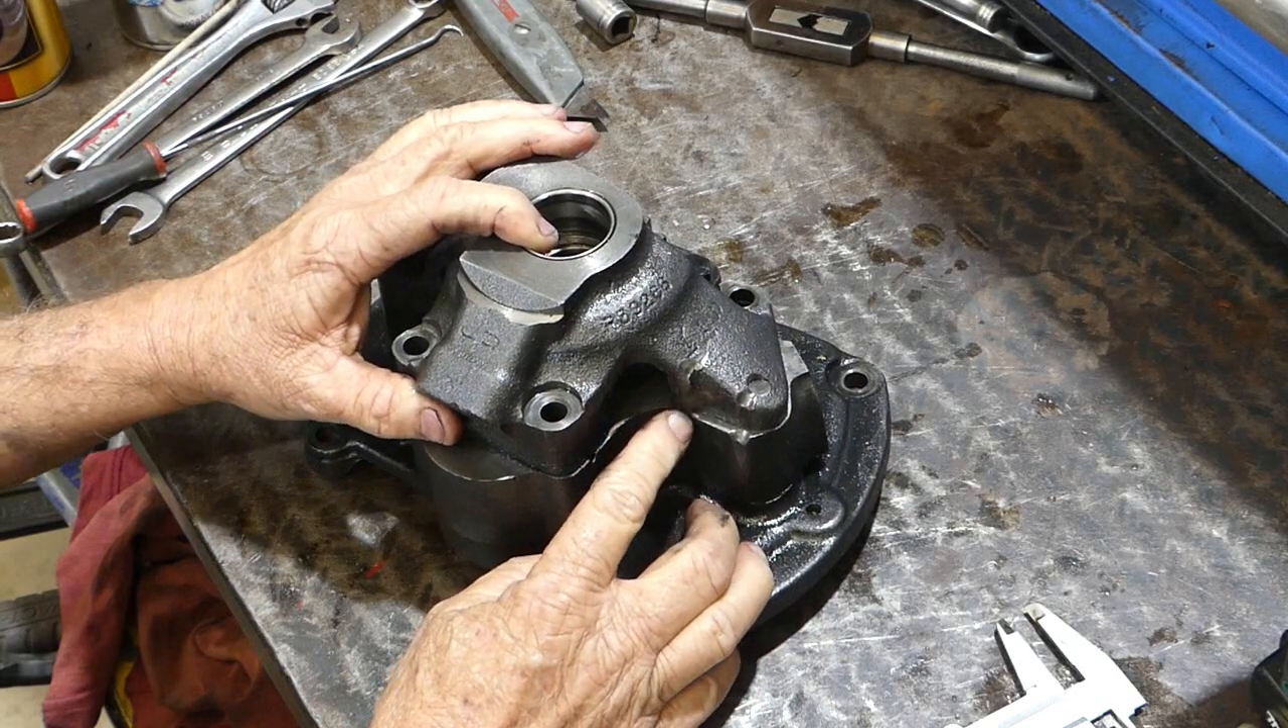So, you'll notice I've taken all the bolts out of the top here.